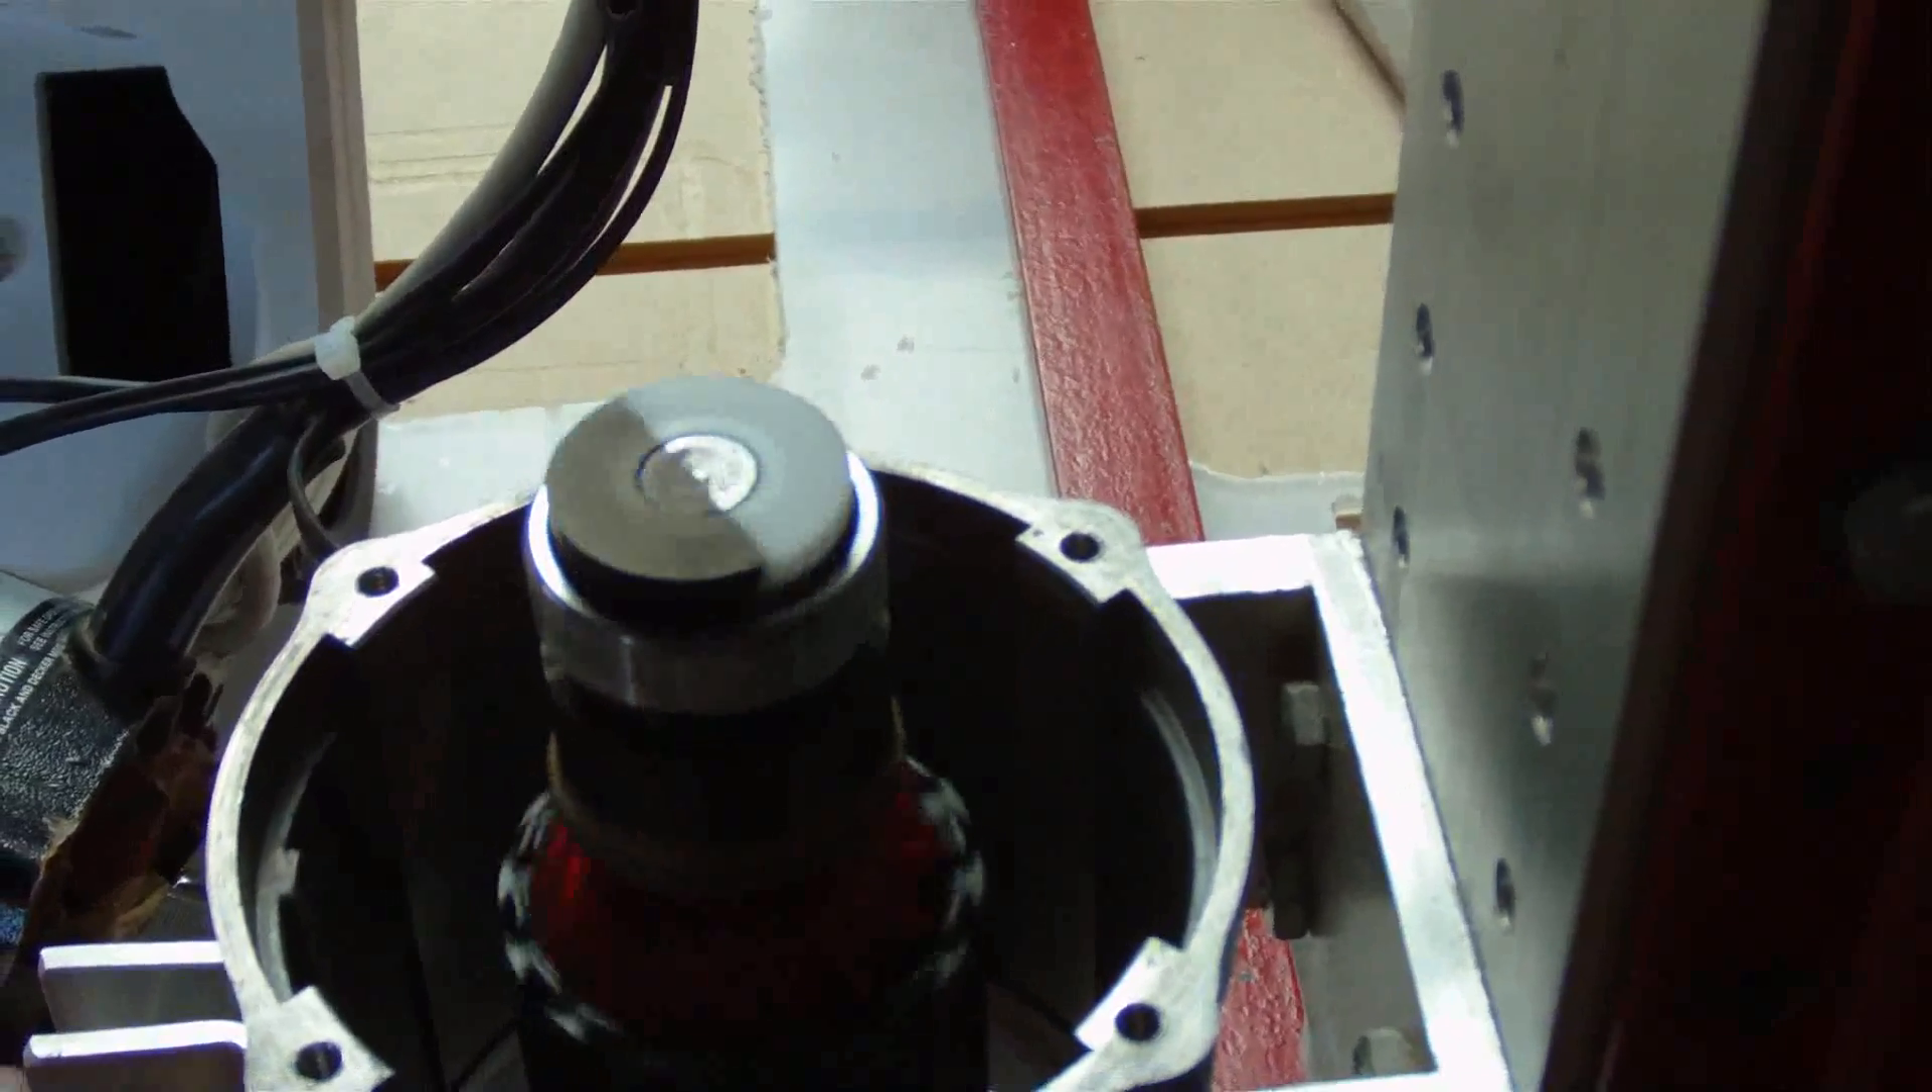Here's the plastic piece I machined up and installed on the armature.